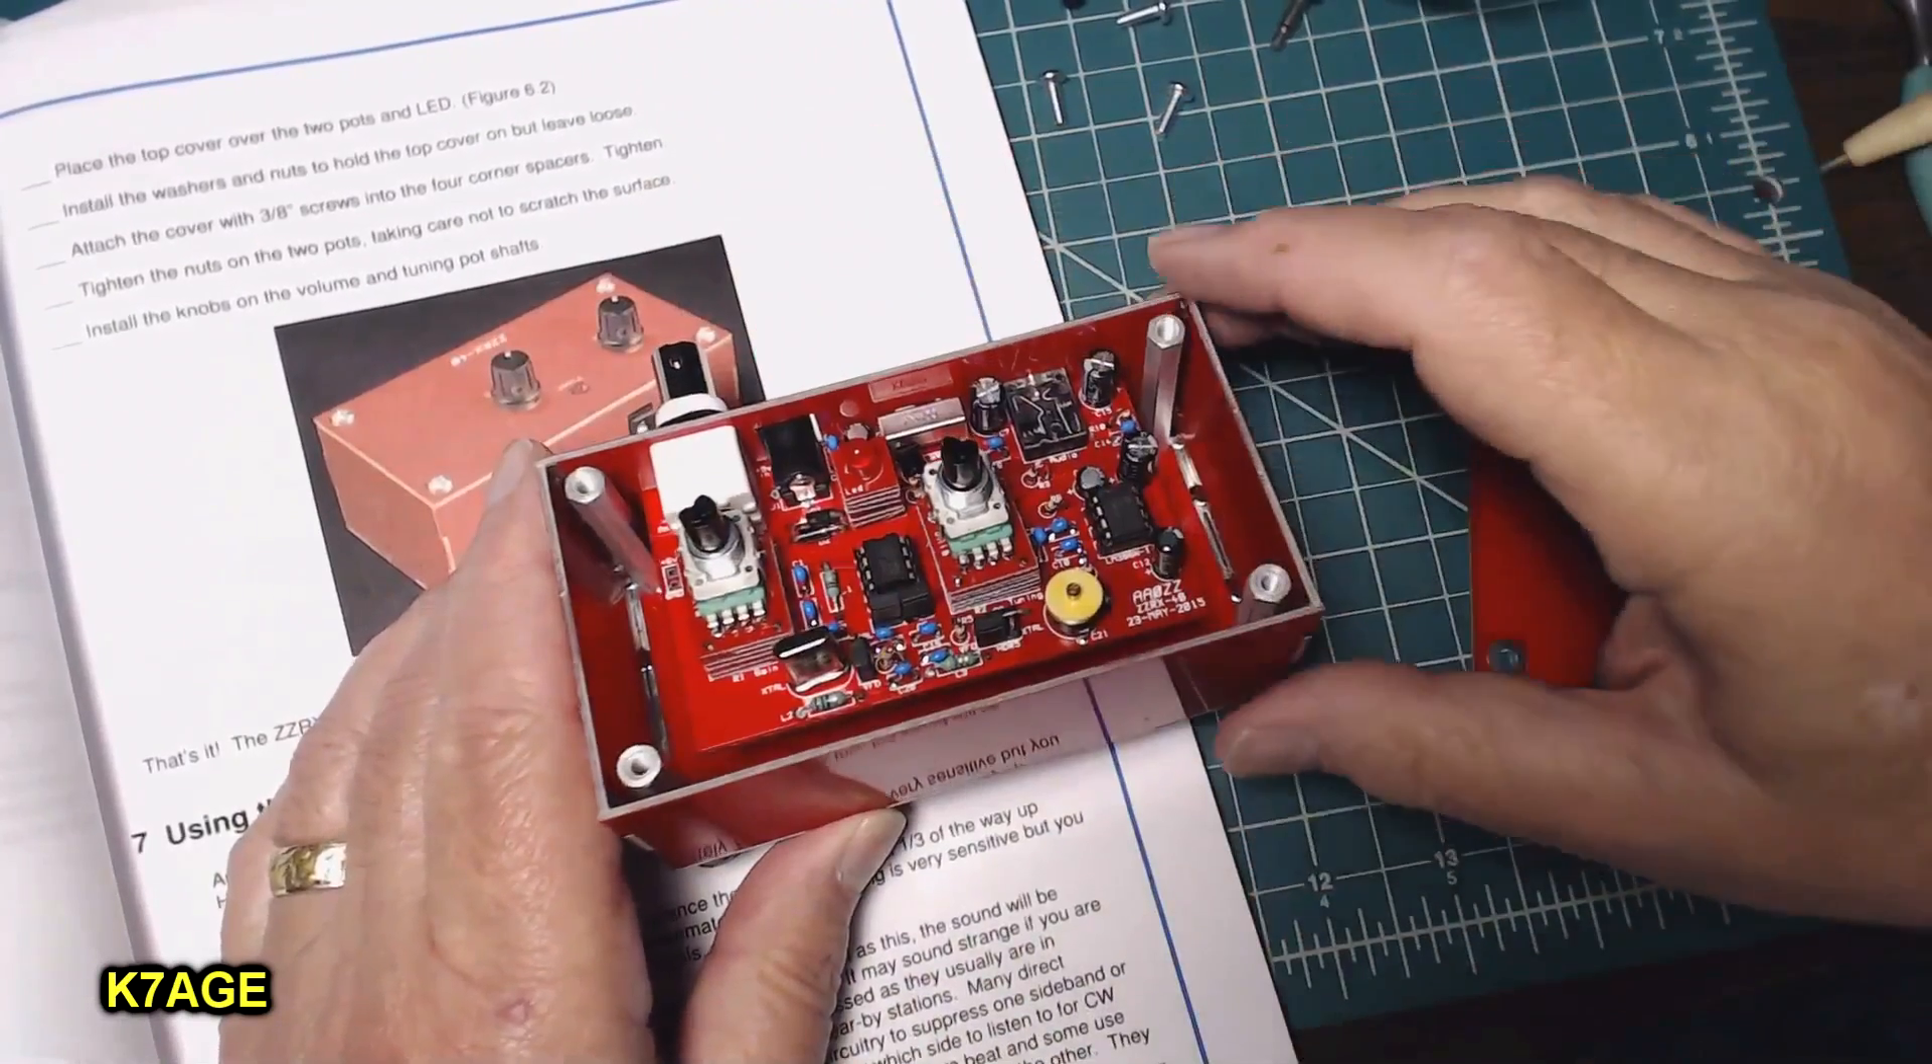Okay, I have the four standoffs all installed and tightened down.